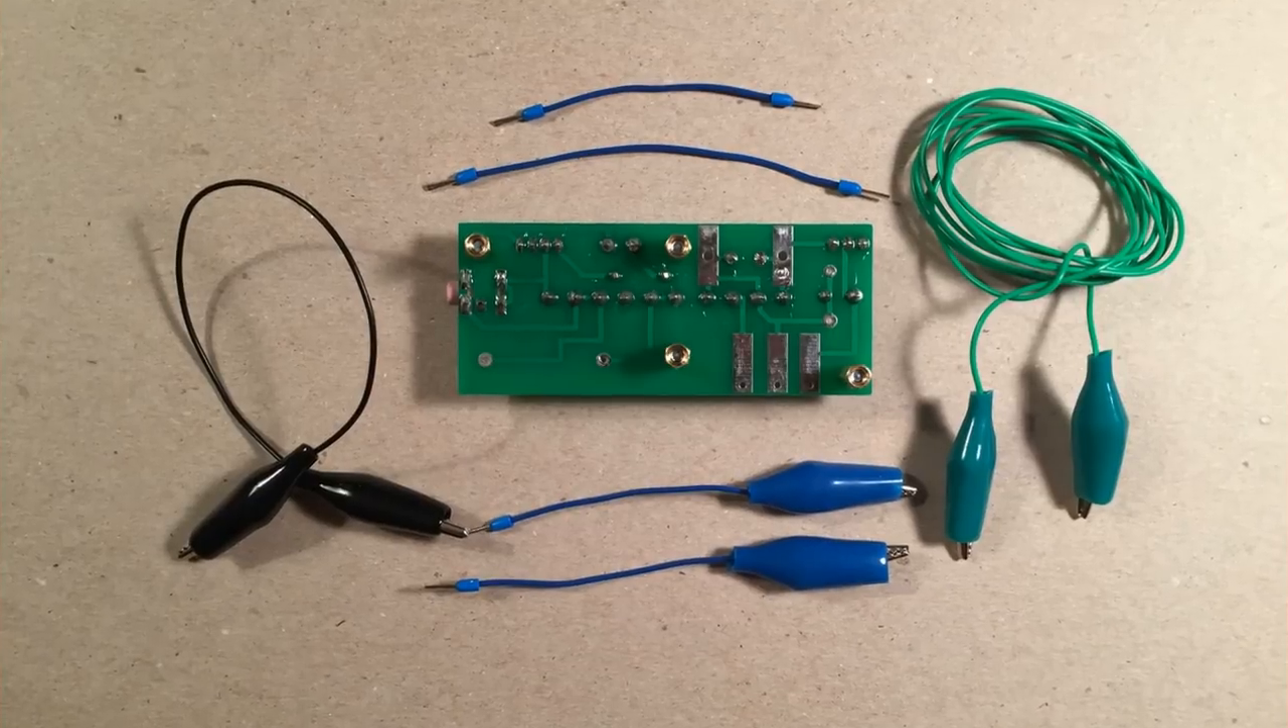In this picture, I added the brass standoffs to the board and built all the connecting wires.